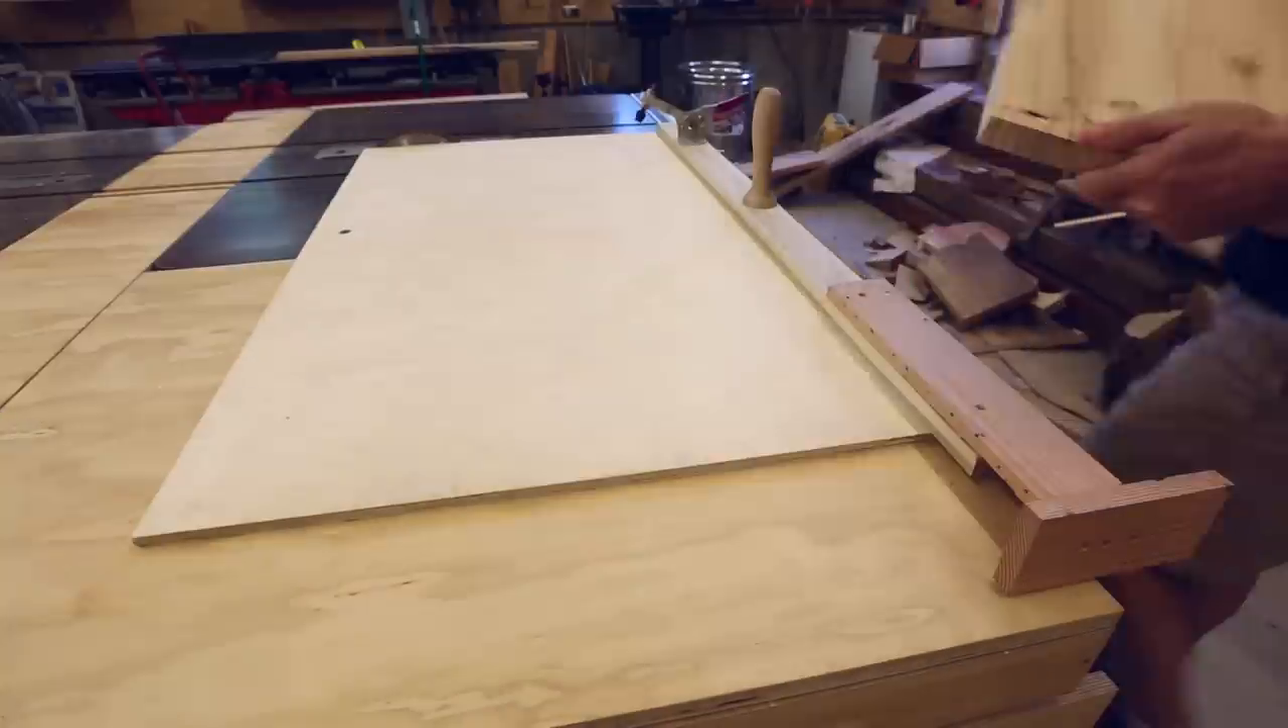So I made a little piece that sticks out from the end of the sled to act as a stop so that all of the tops could be the same length.